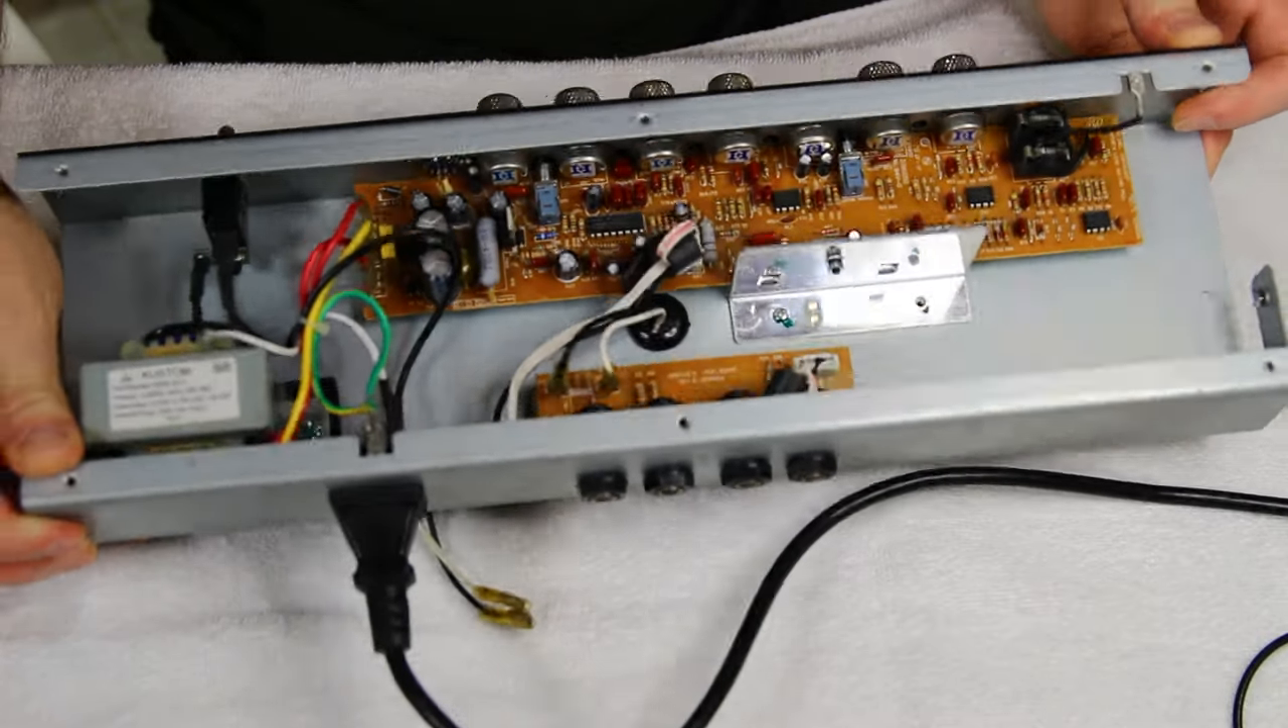So as you can see, I've already removed the chassis from the cabinet.